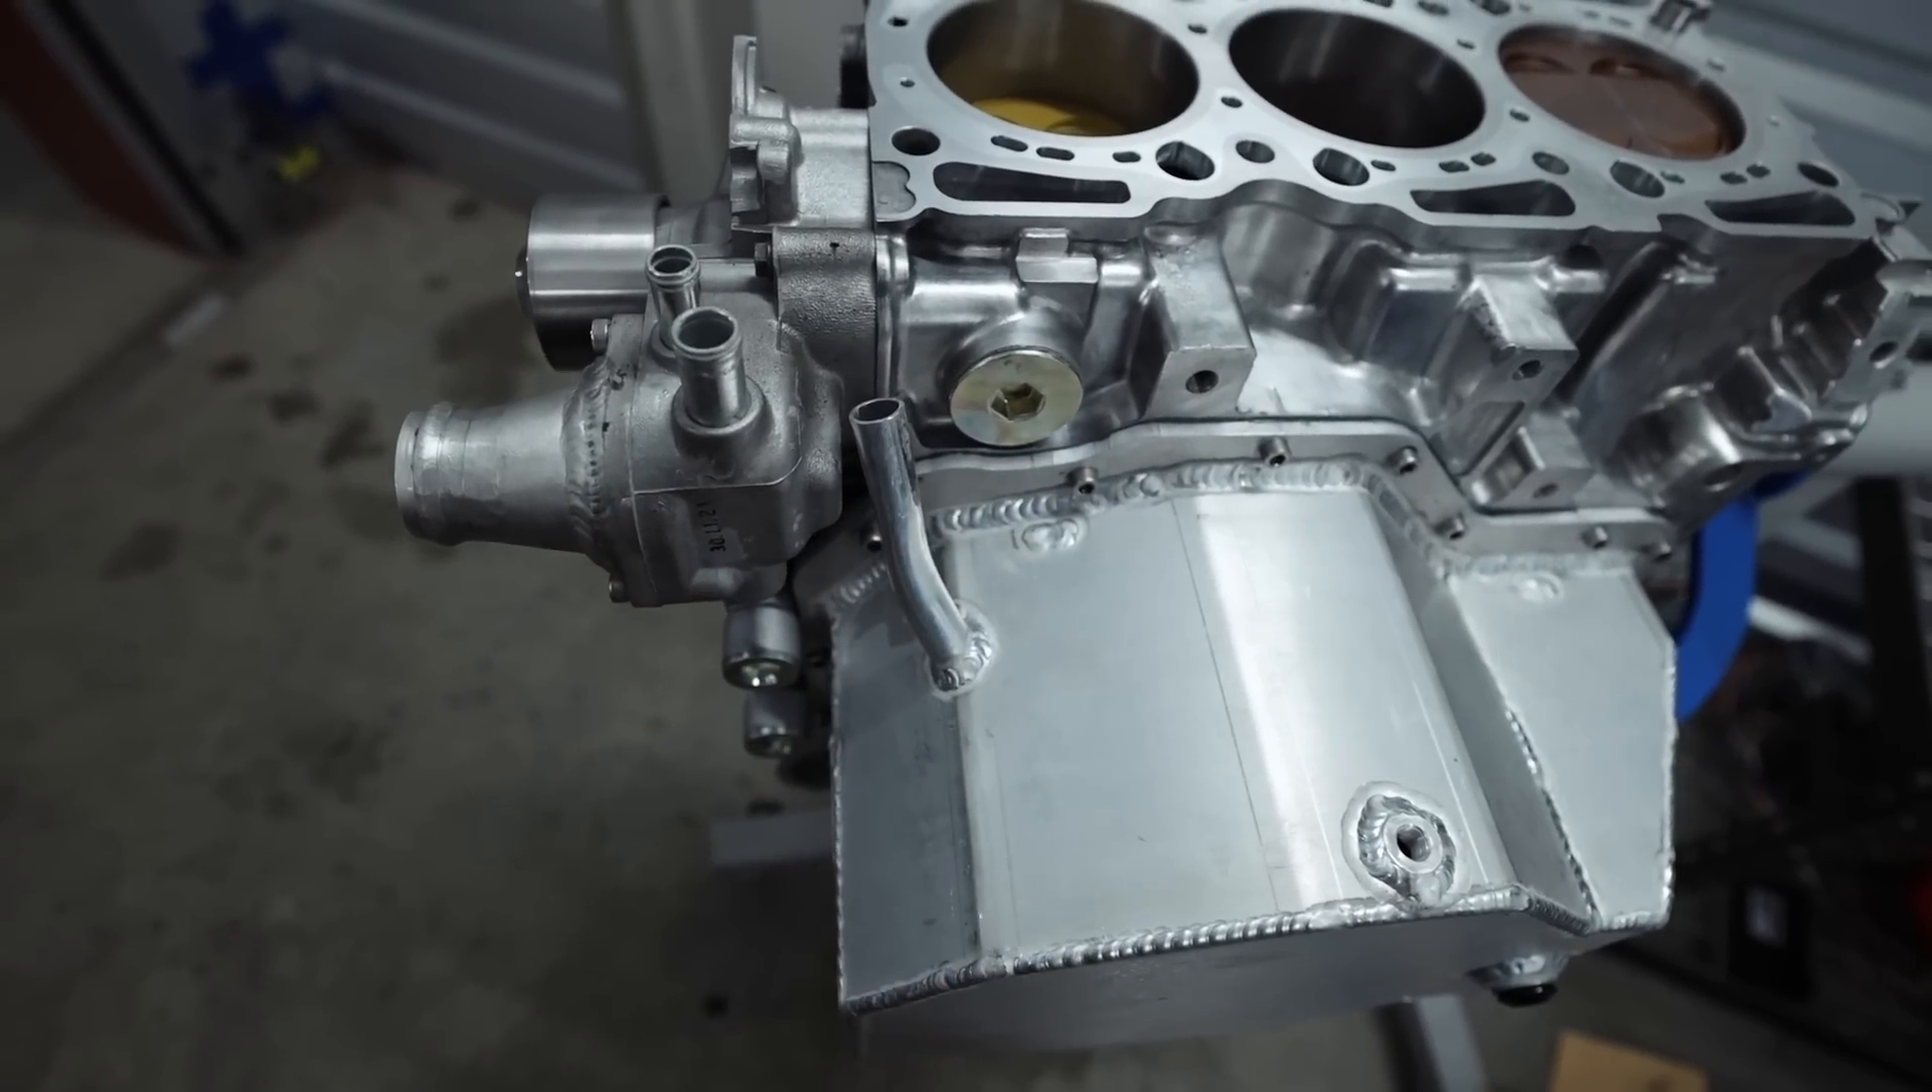The pan fits great. It just needed a little bit of modification.